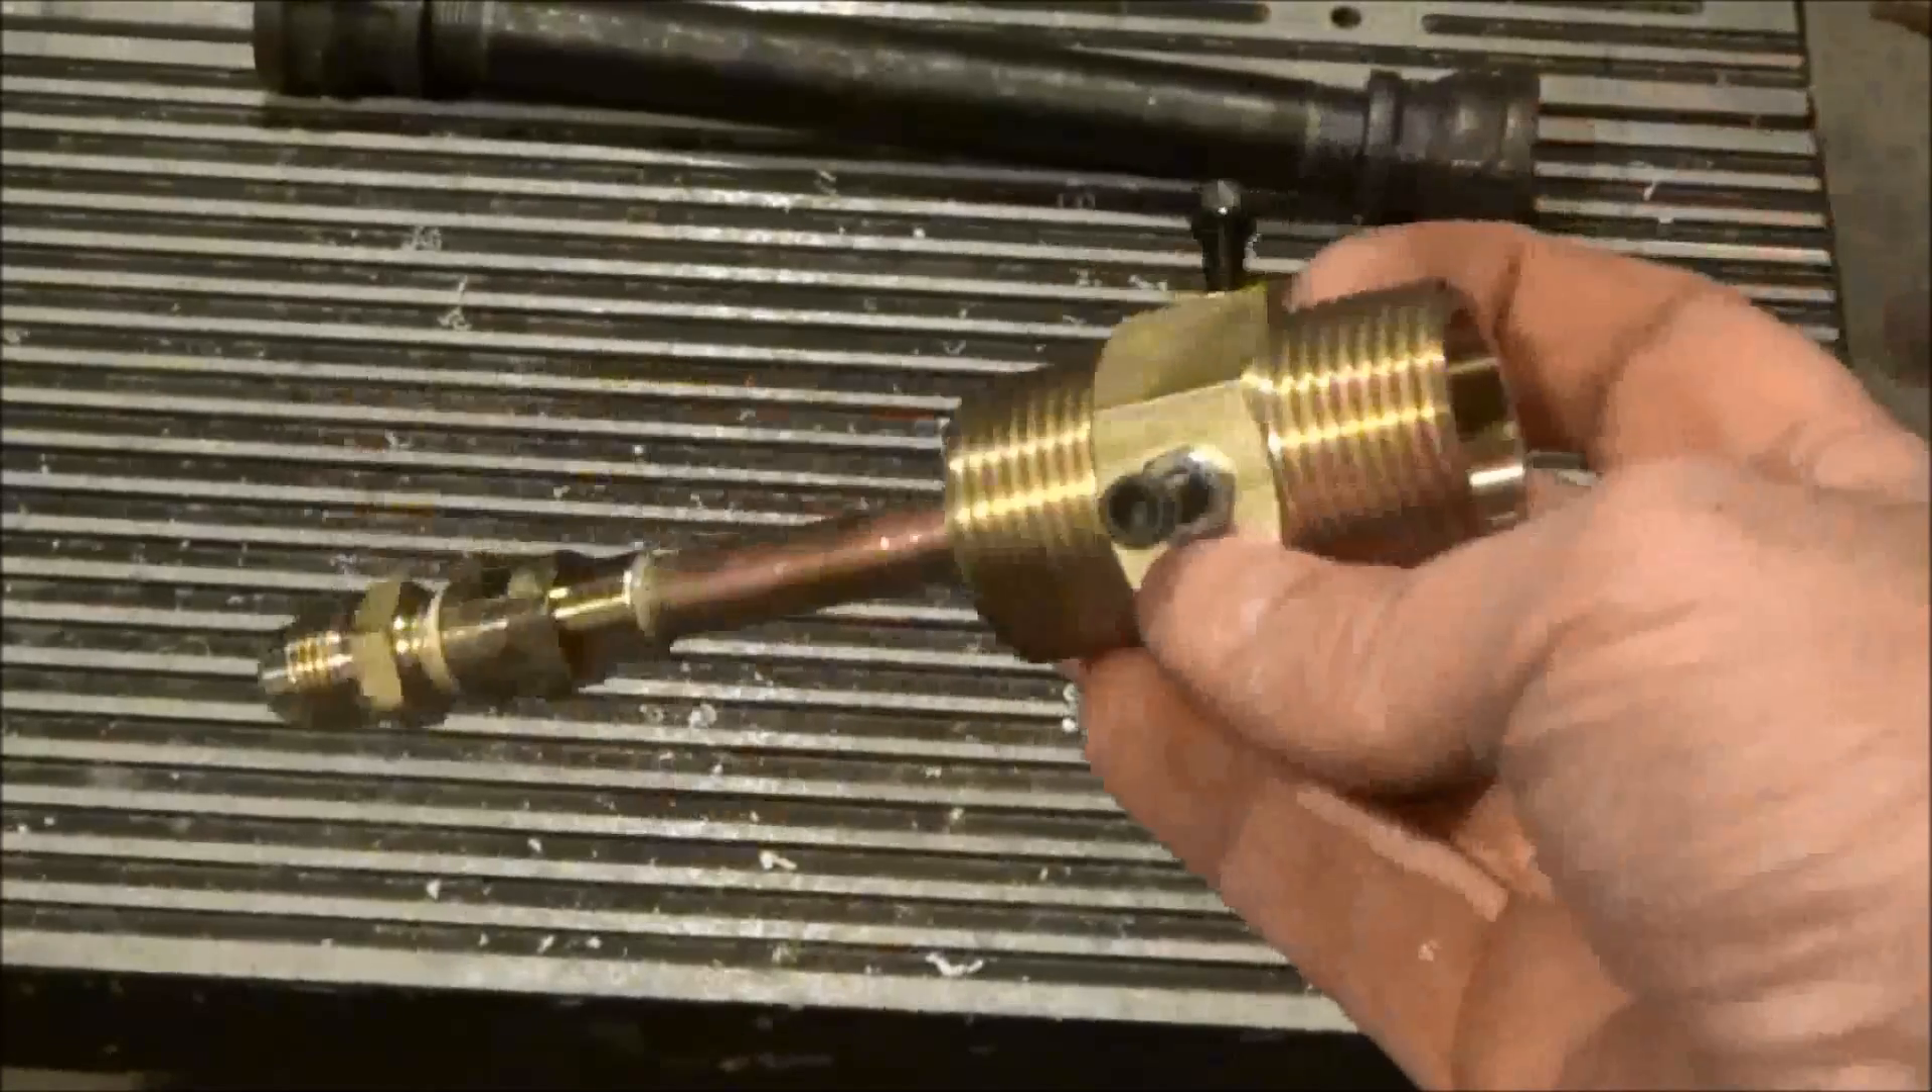Here you can see the propane gas assembly mounted inside the 1 inch brass adapter.